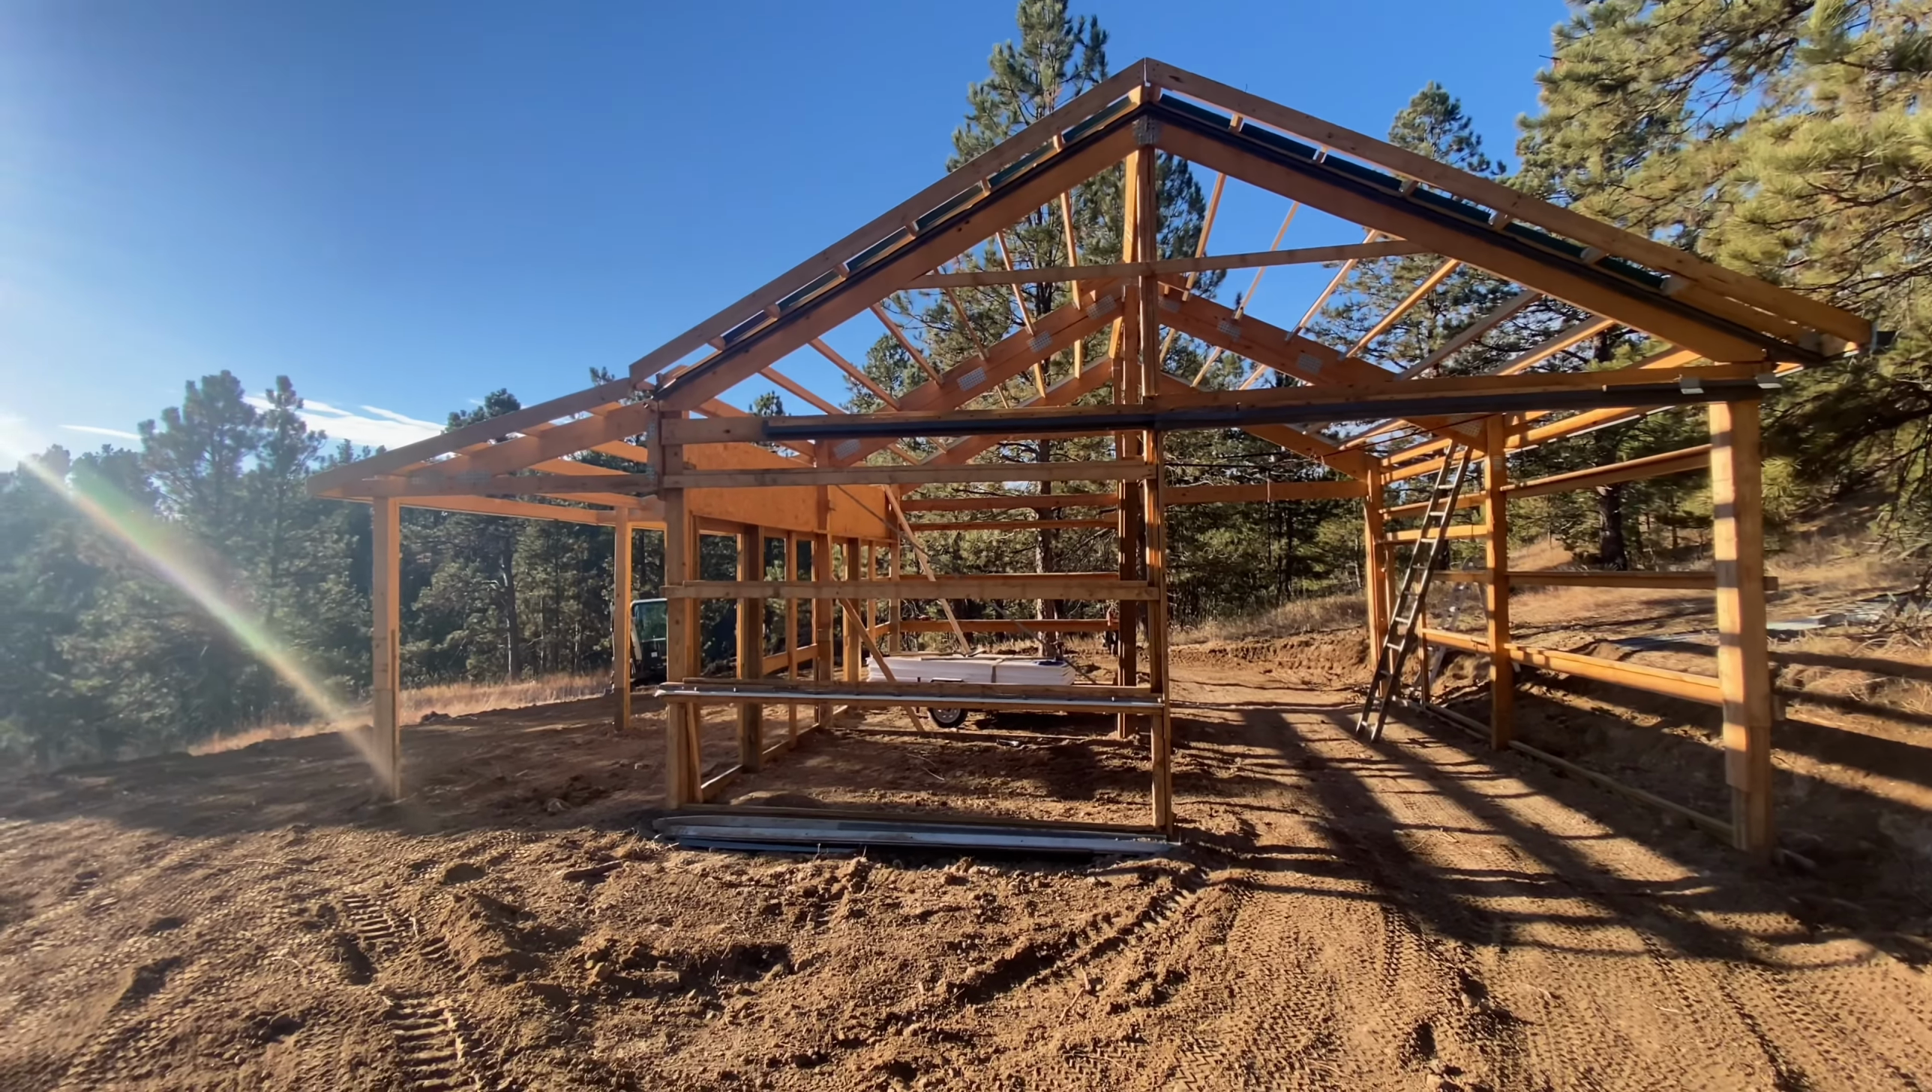I thought this week i'd have more metal on than i do obviously i have zero on right now but uh just a lot of little things left to do.